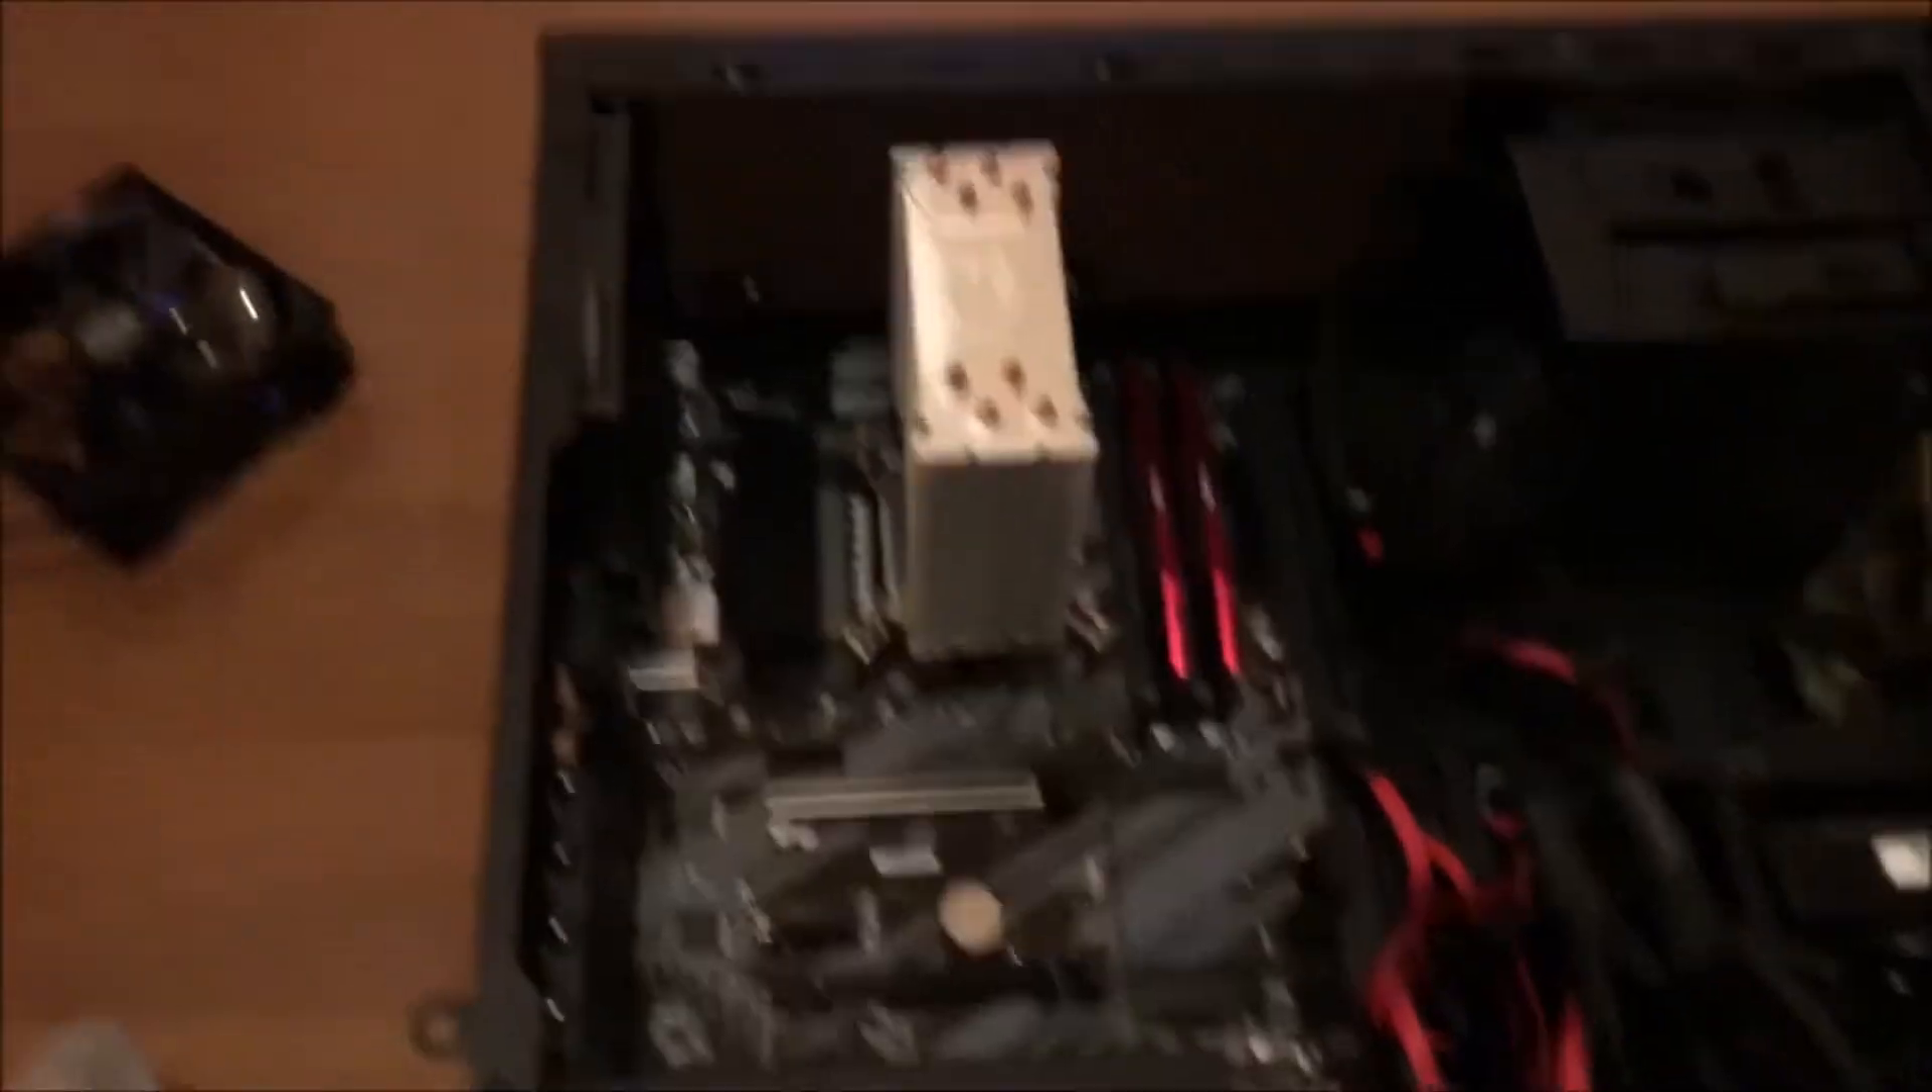We got the heat sink on.